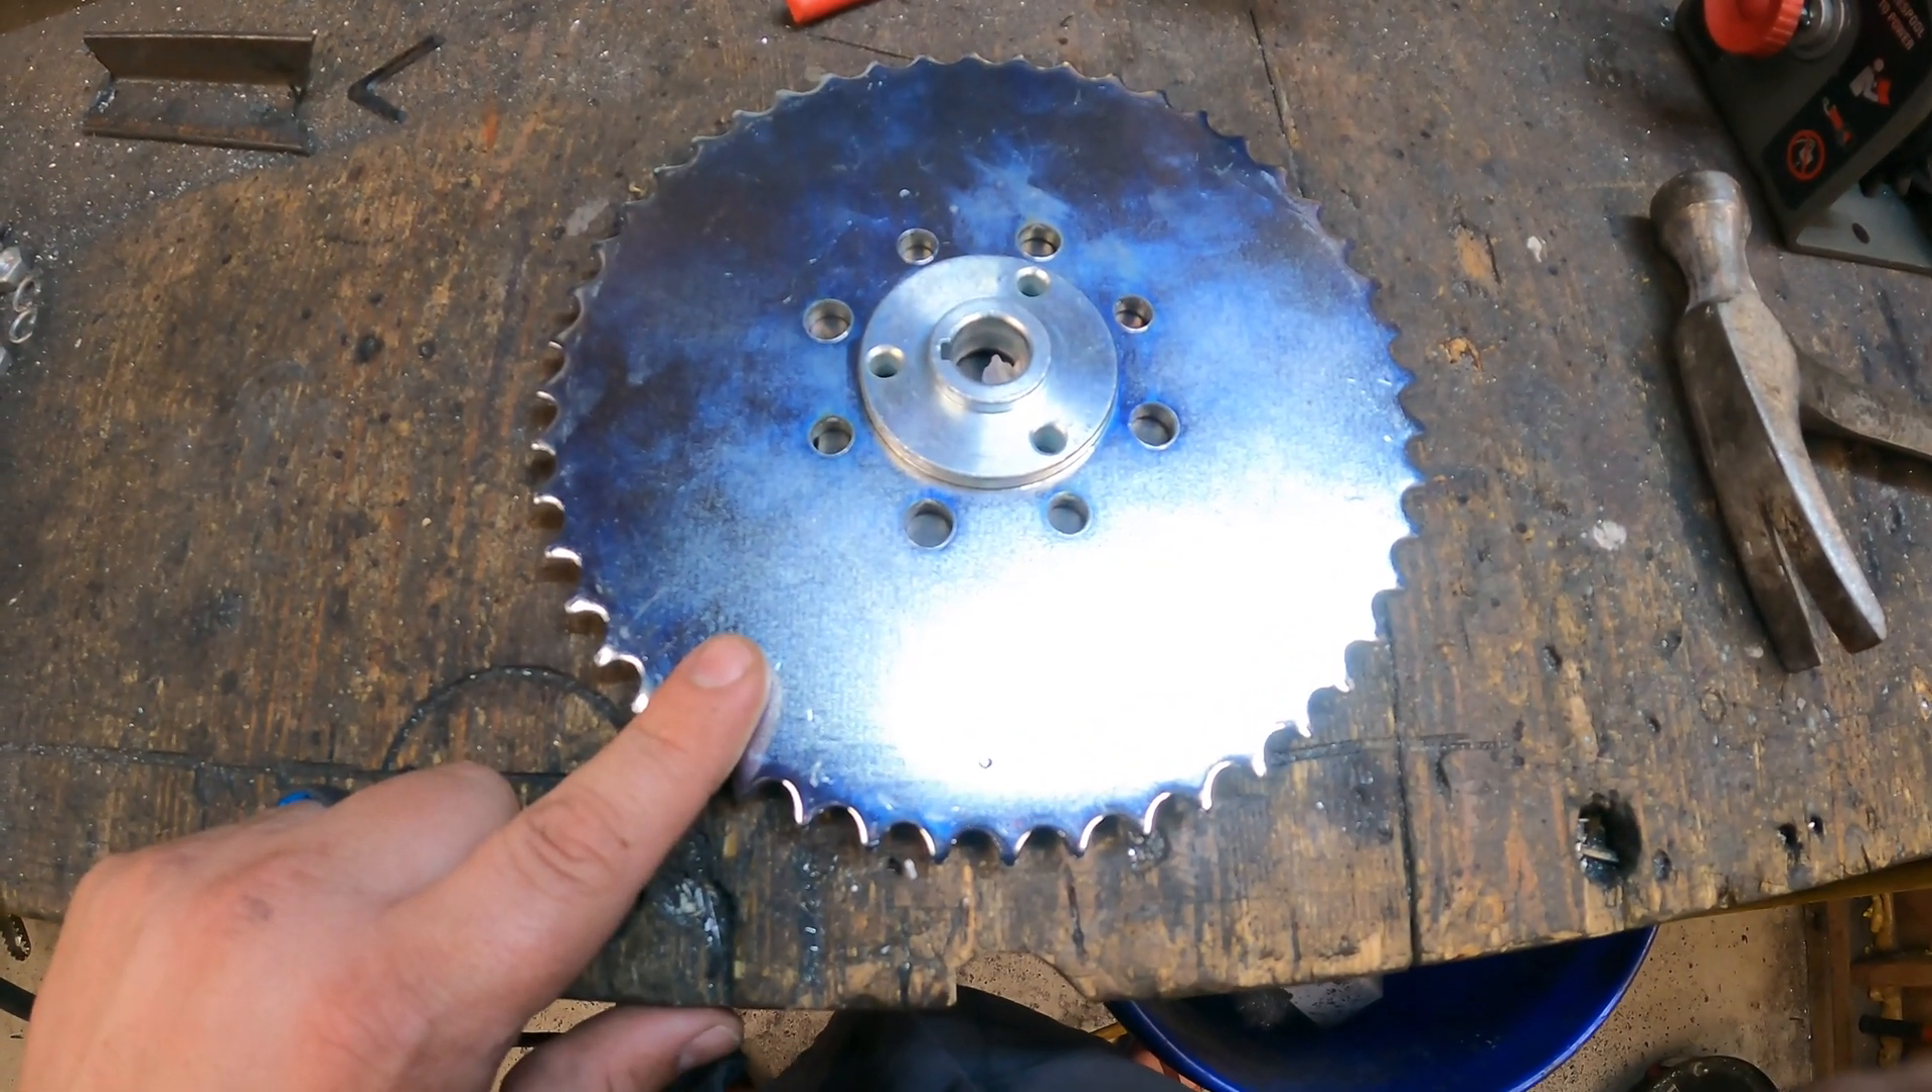This adapter perfectly fits this sprocket.